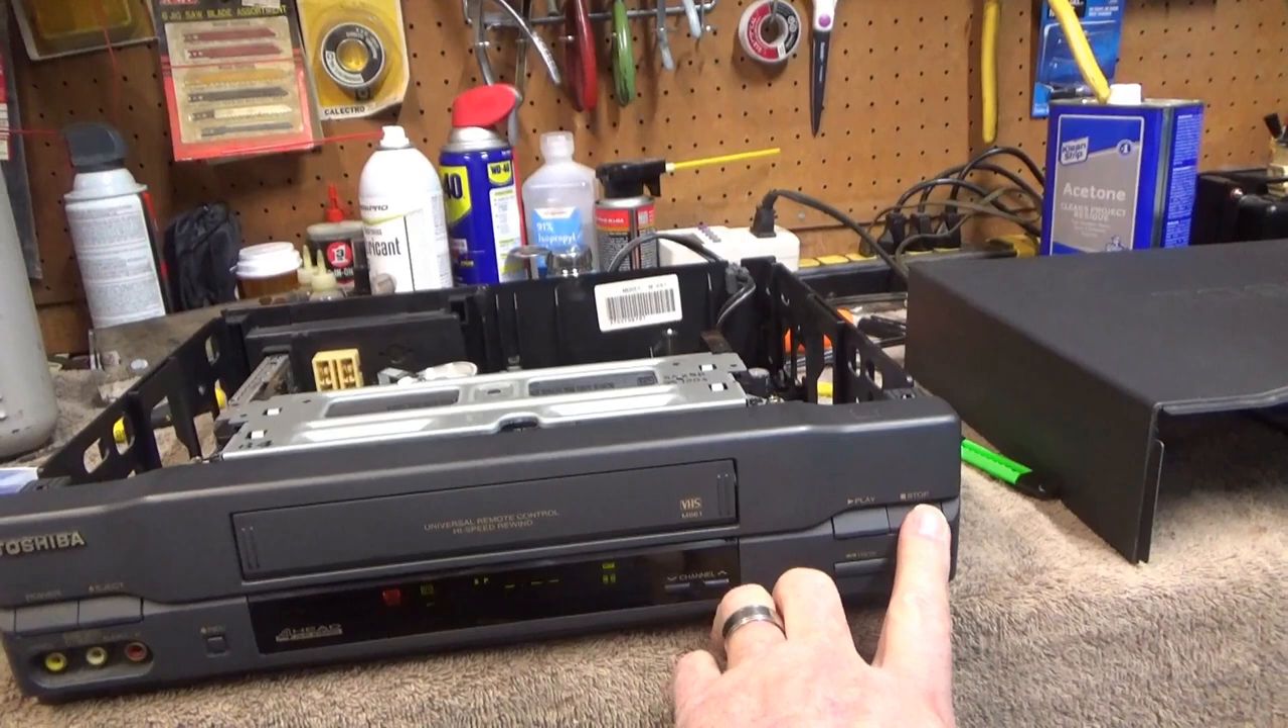Okay, got the mechanism back in the chassis.